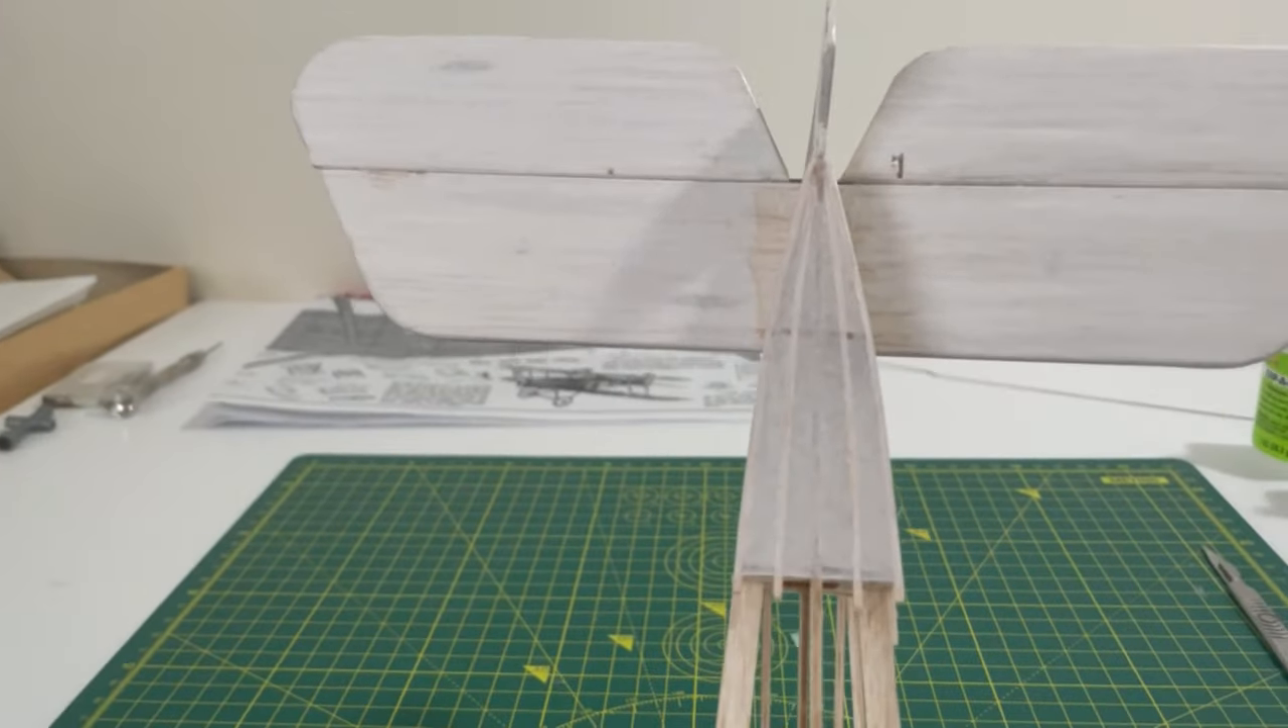Stabiliser and rudder. Glued in position. Slit the paper. Slid the stabiliser into place.